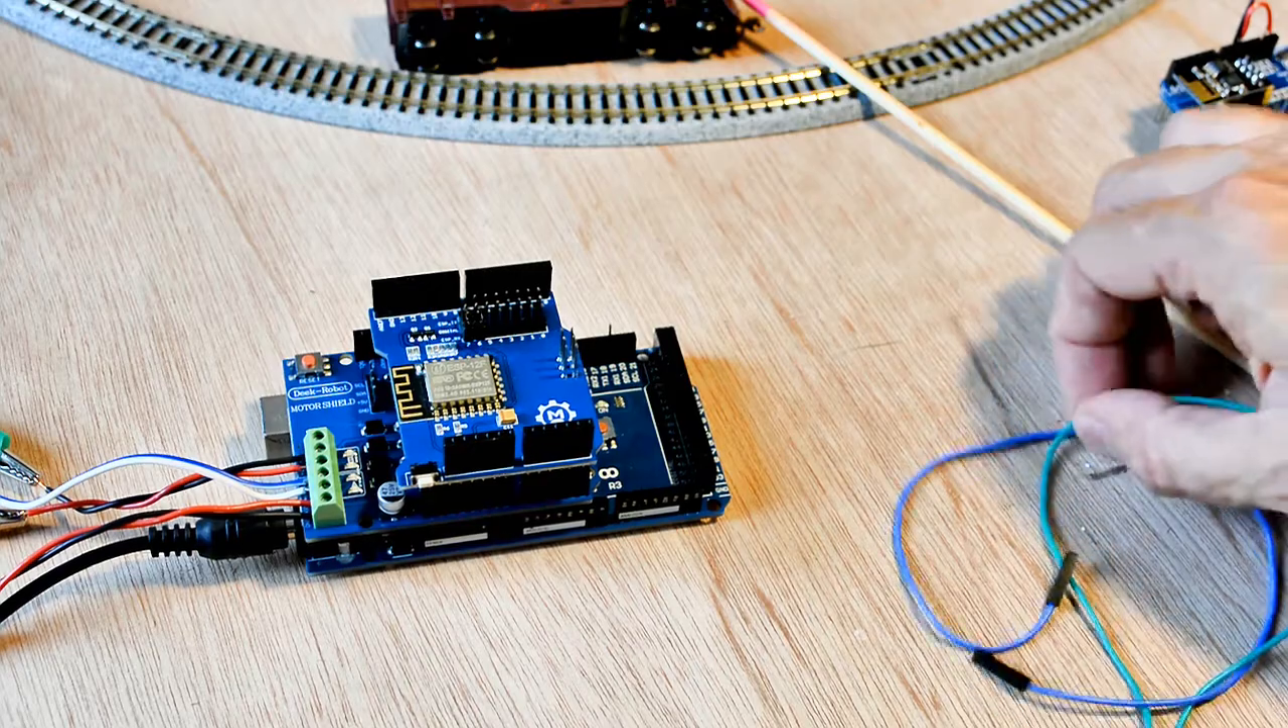Alright so I've got all three boards stacked up.